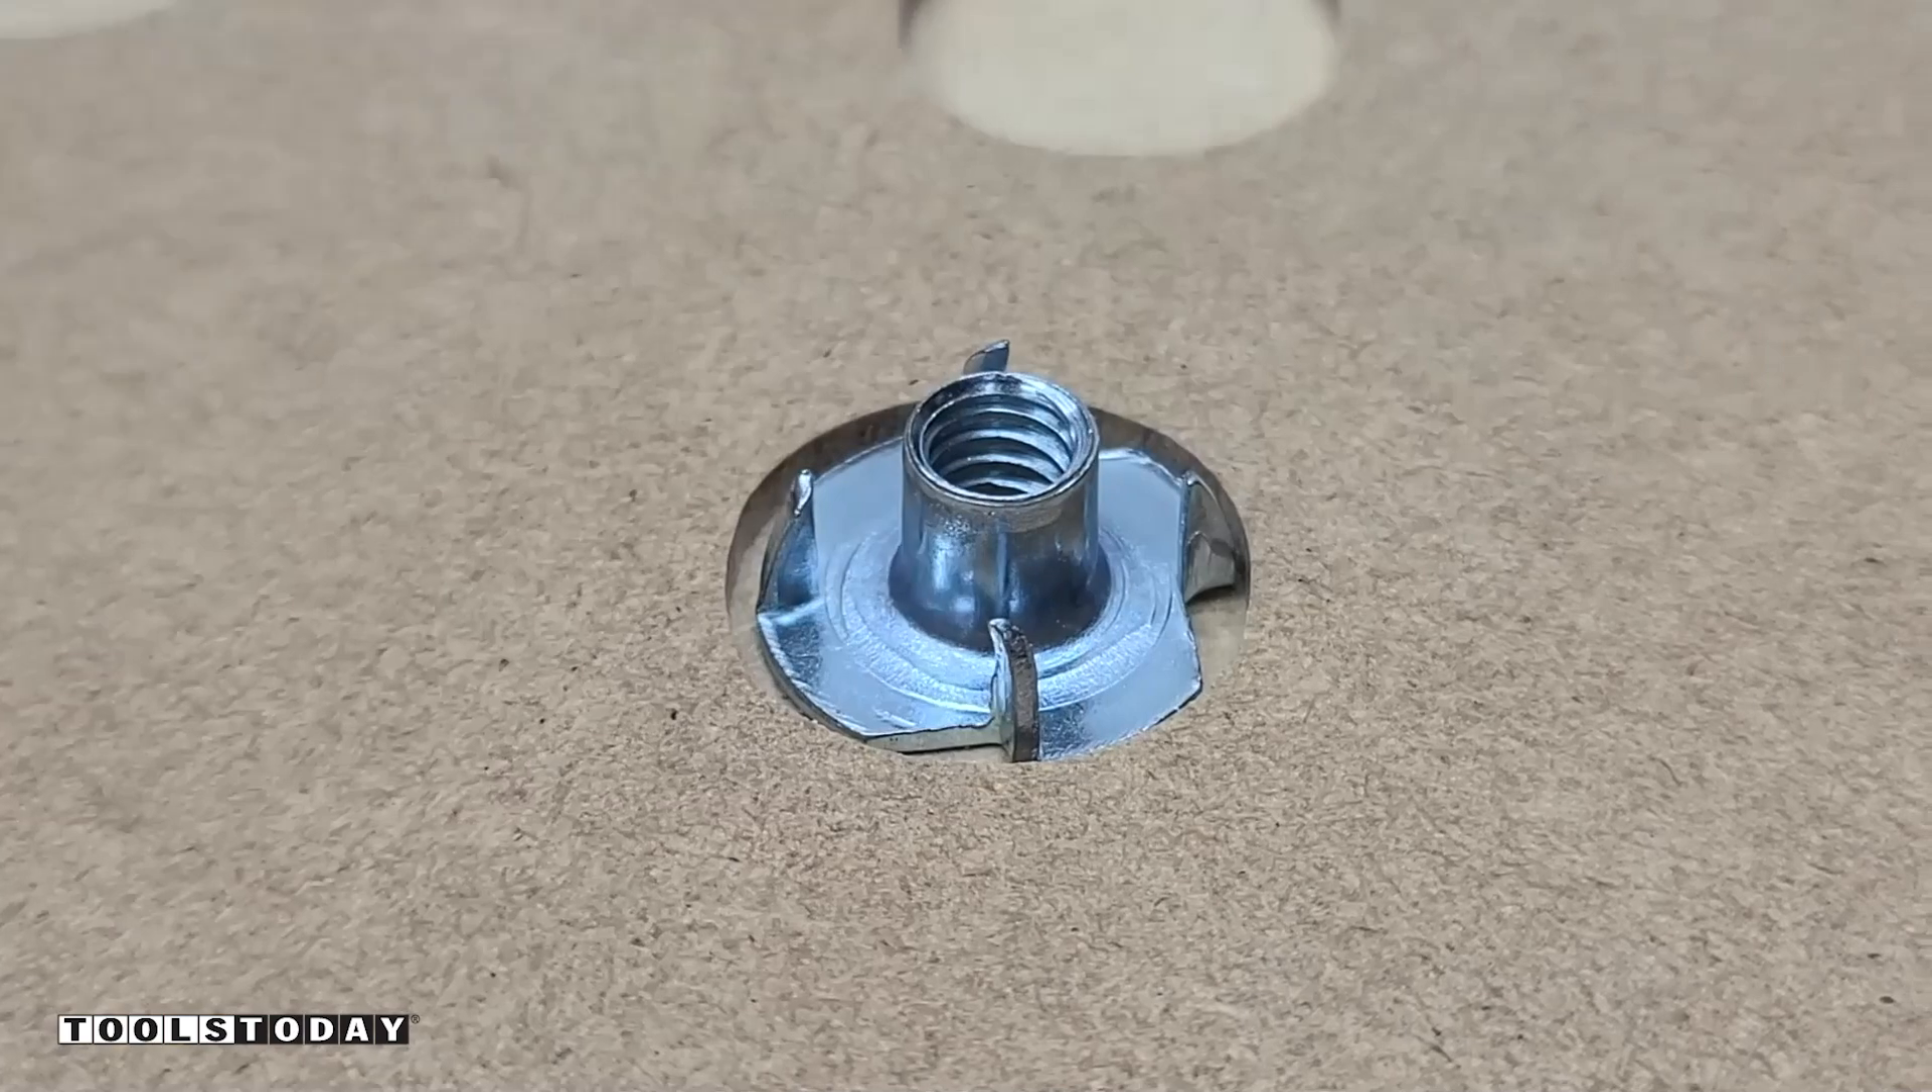These are the pockets for the T-nut heads to sit into and you can see all of those getting cut out there. So you can see they fit in really nicely just underneath the lip there.